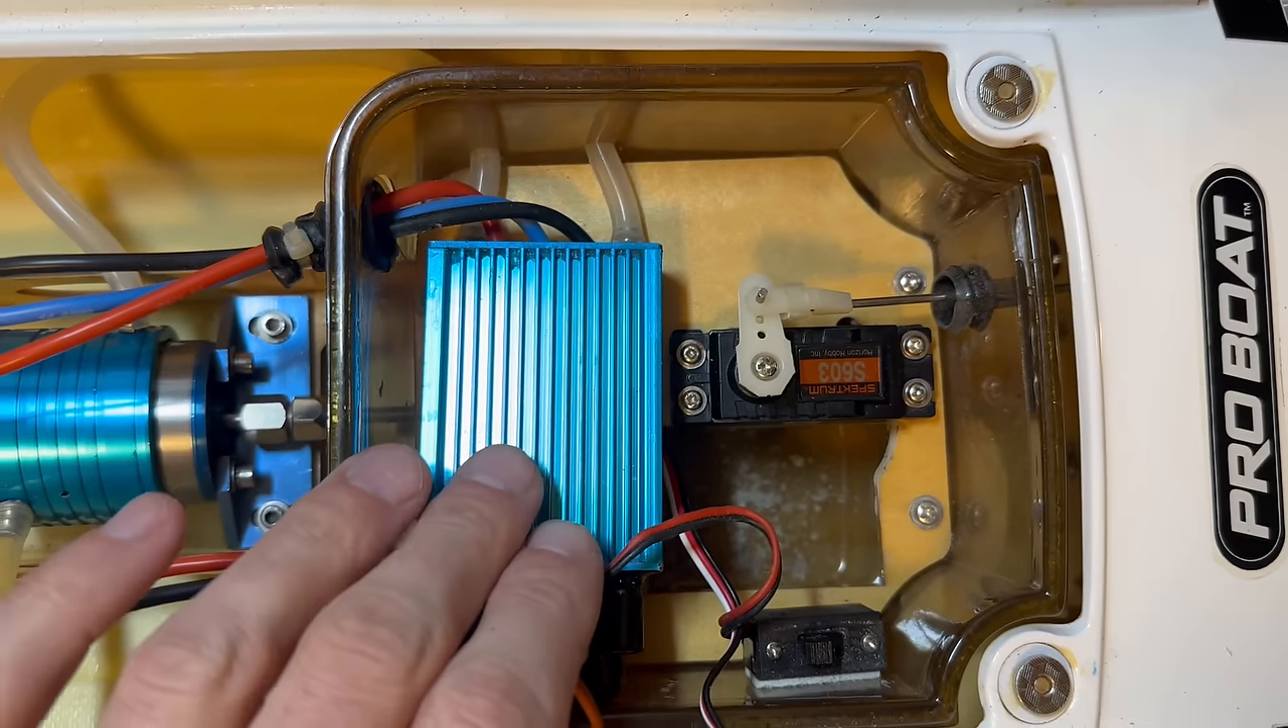We got the servo in i did have to do a little bit of trimming.